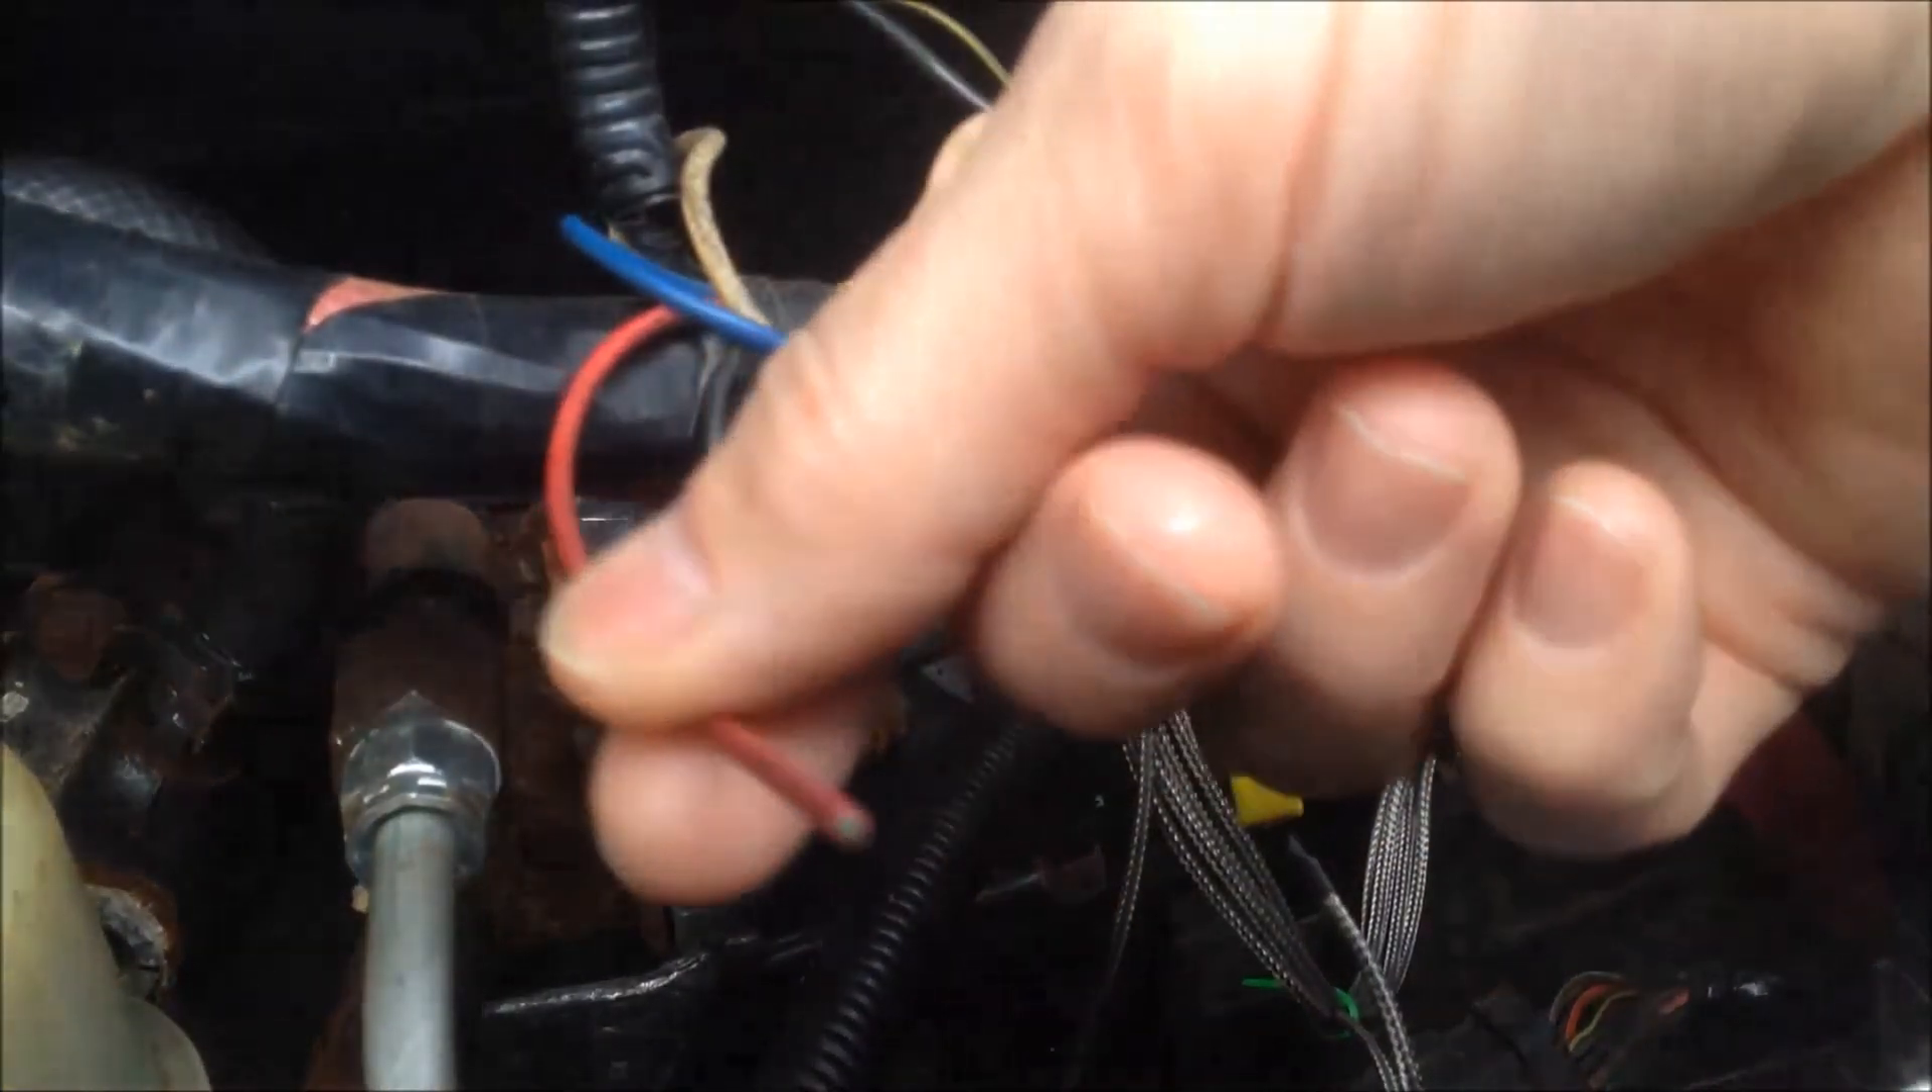You can see there's some wires here that are not terminated.